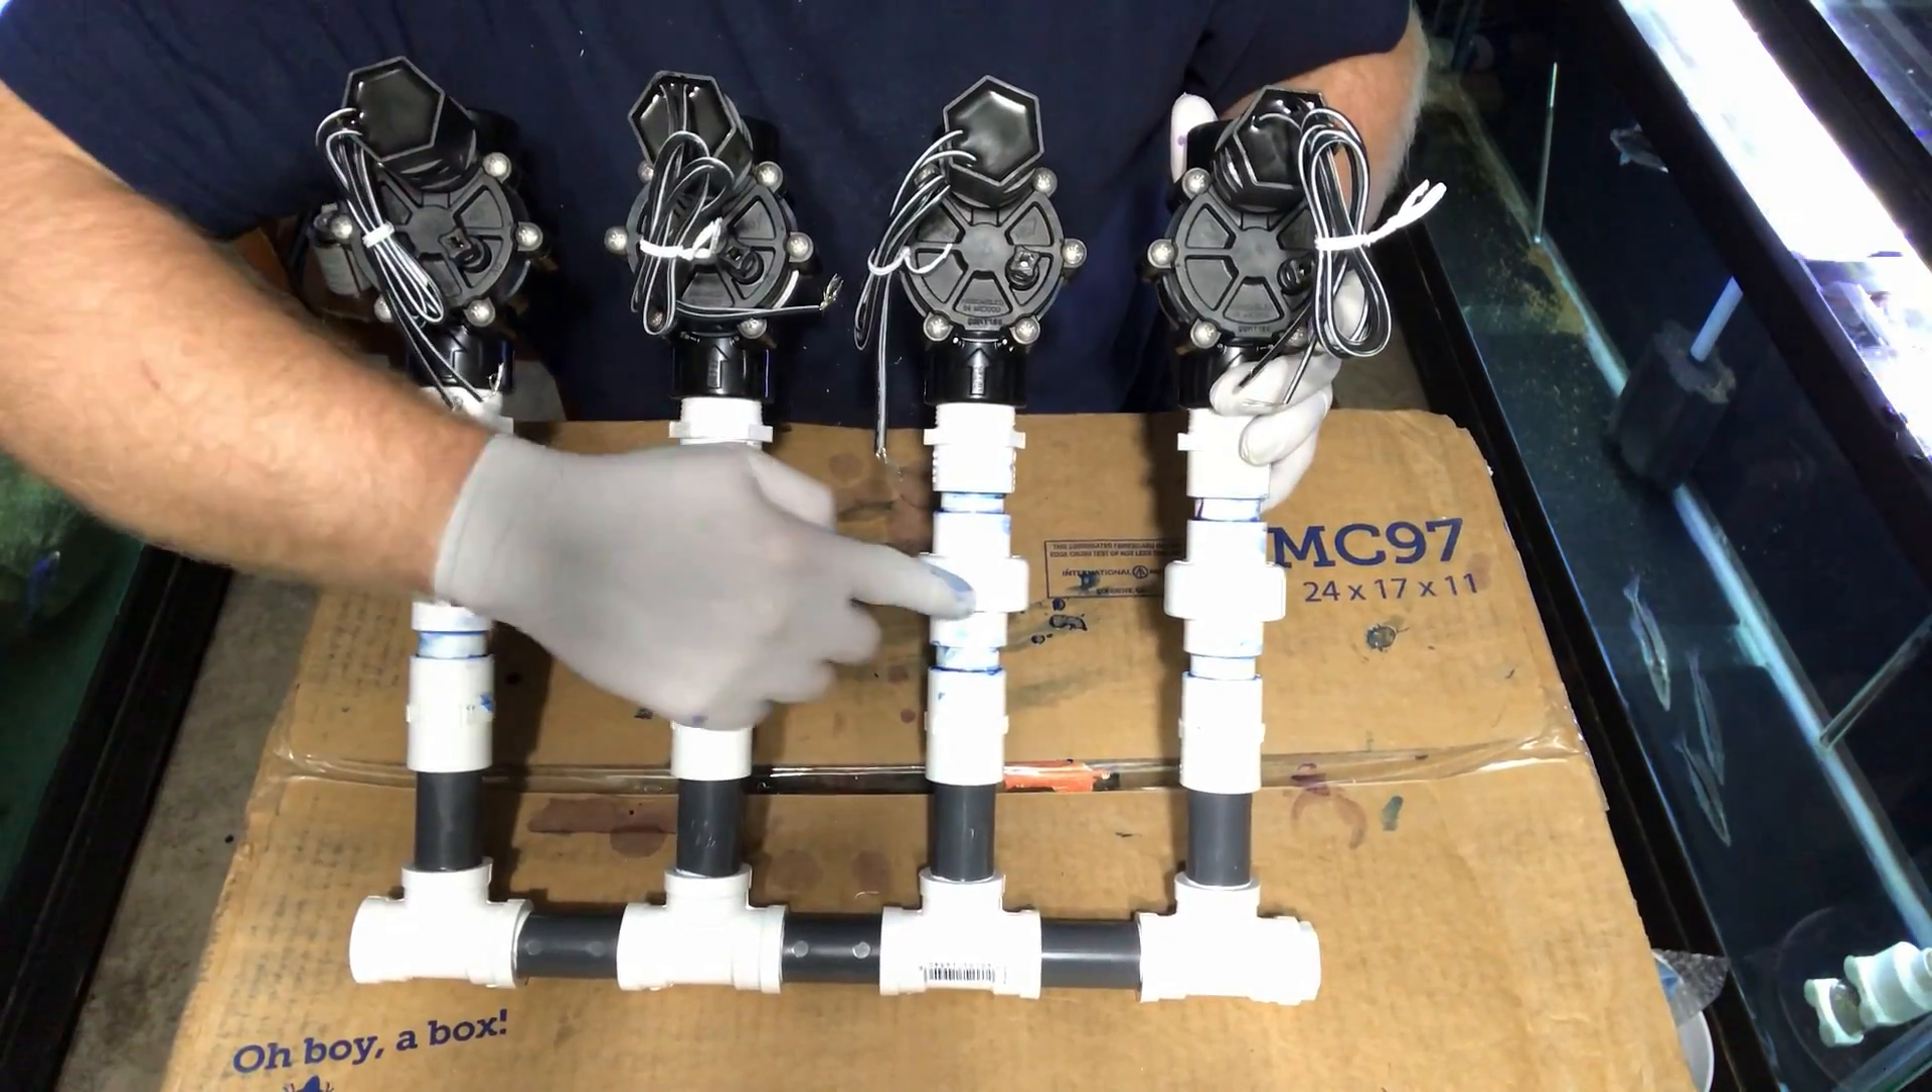Alright, you can see we got the first section of this done. We got the valves on.